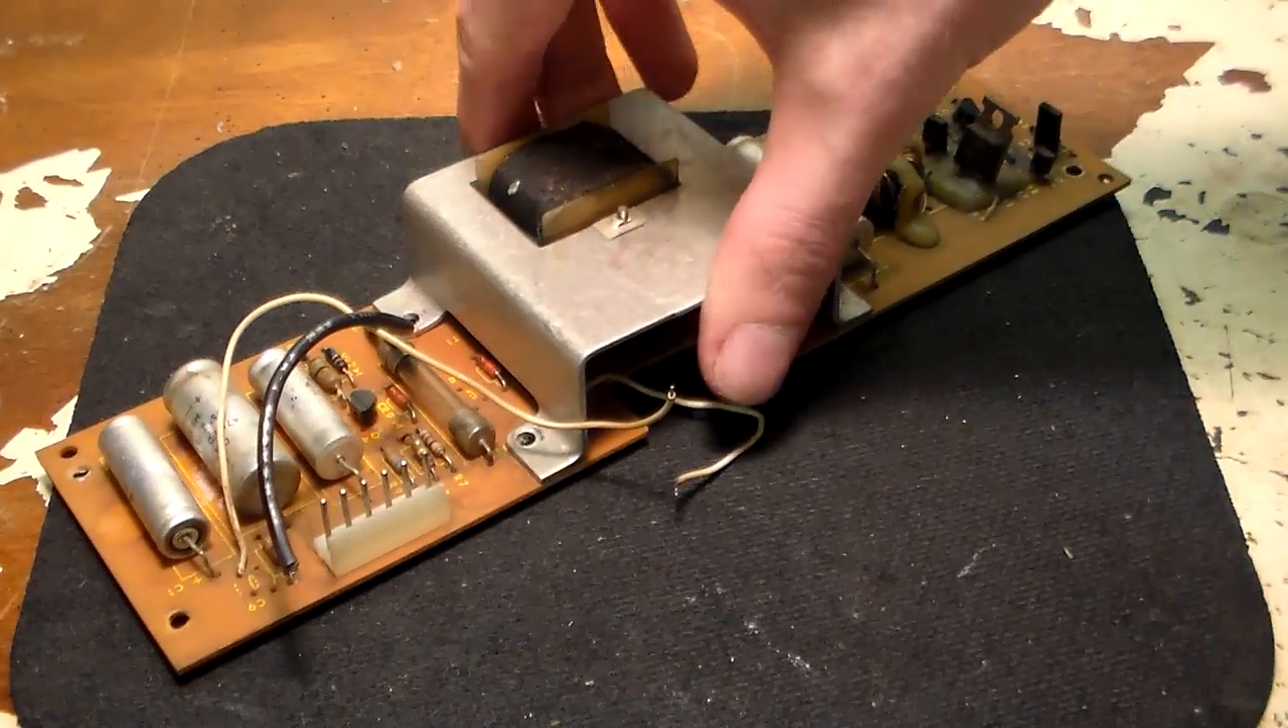All right, I got the board out.